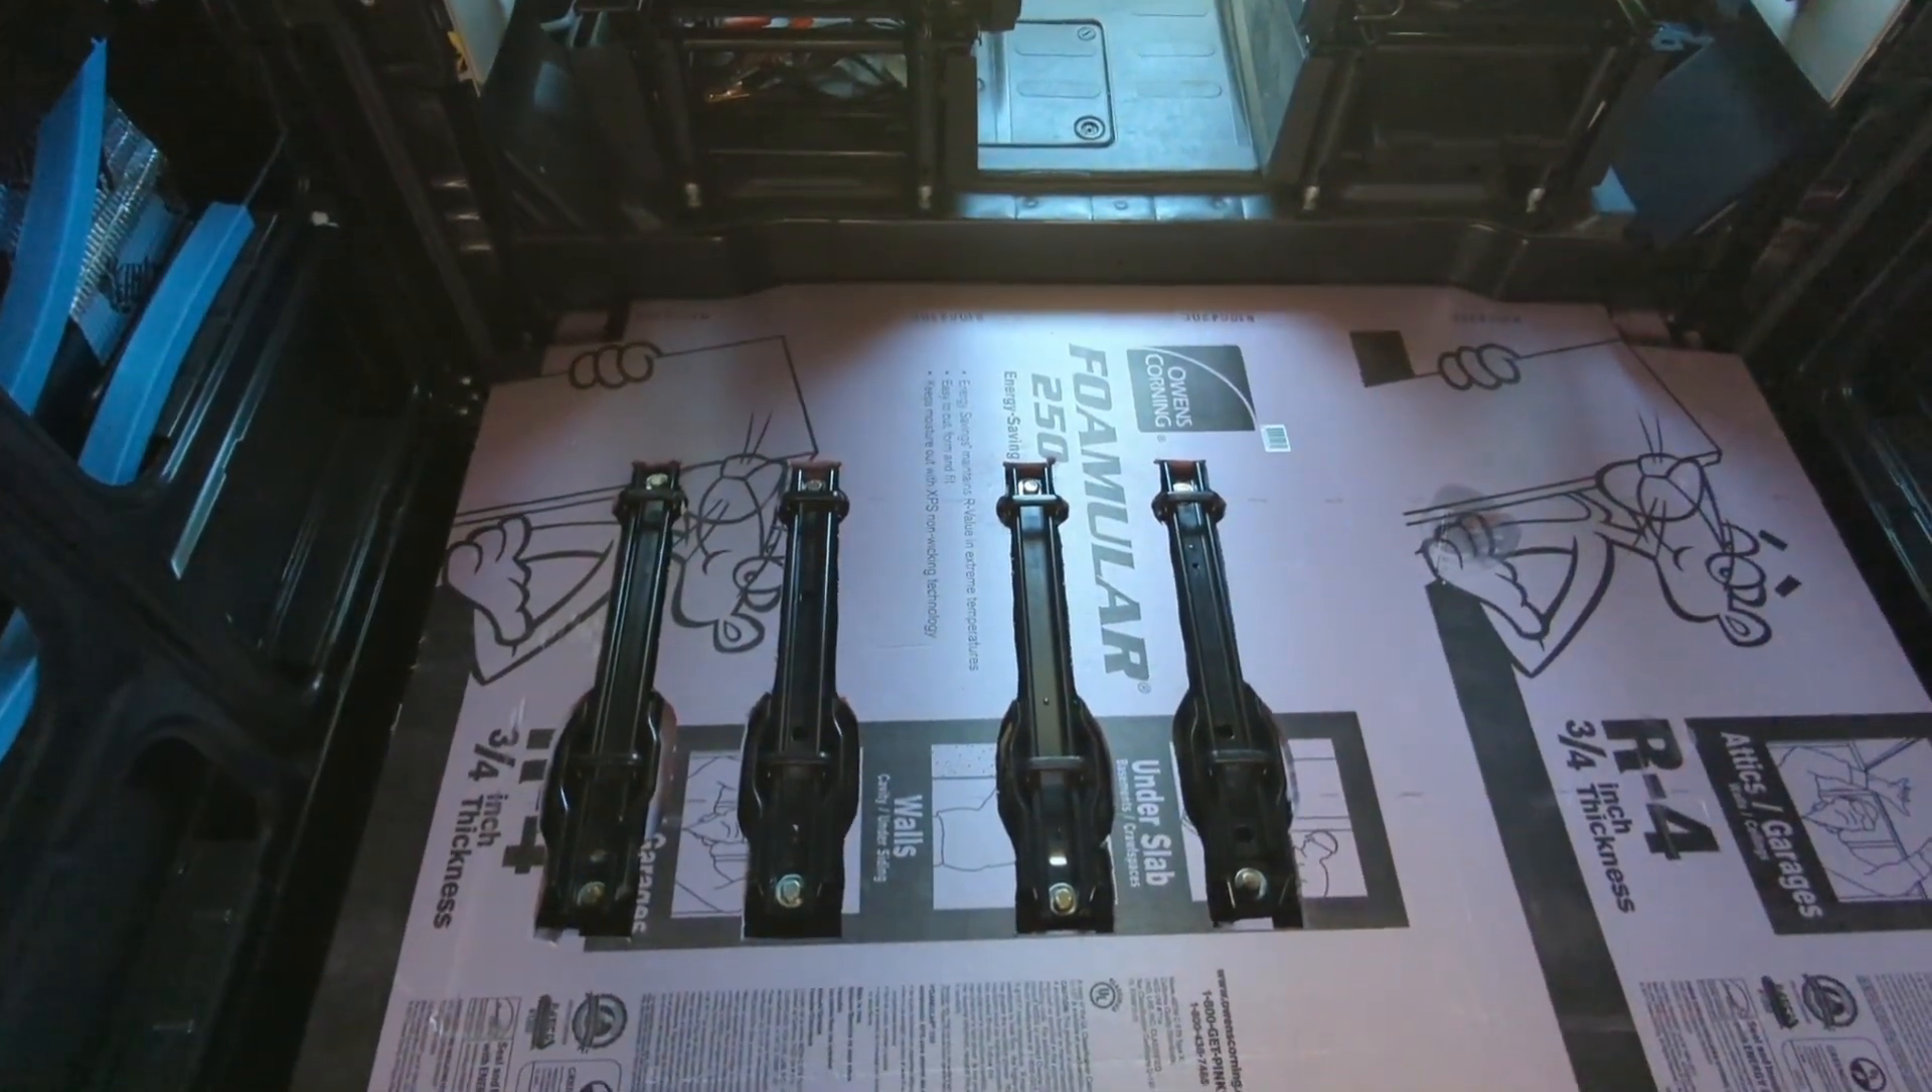Test fitting the front portion of the three quarter inch foam board over the seat tracks. Pretty great fit on the first try.